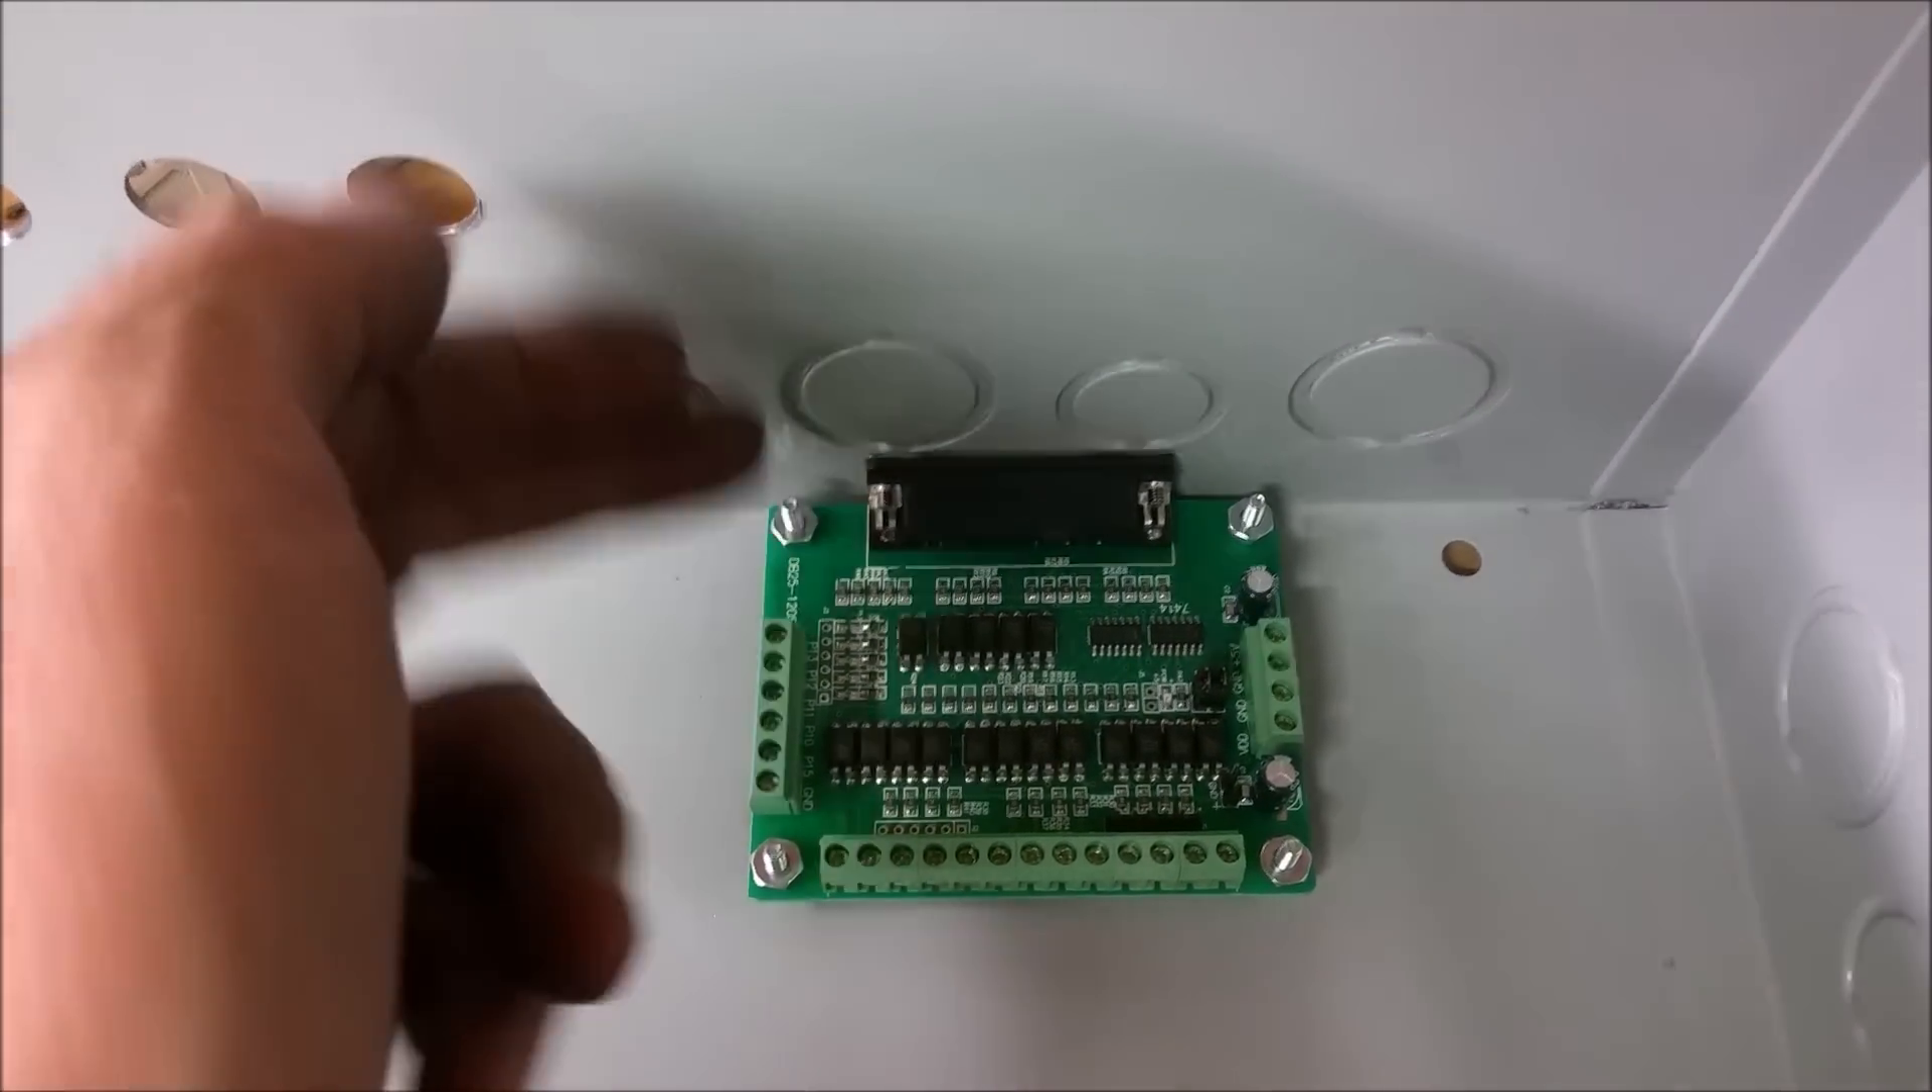I got it mounted, the breakout board.